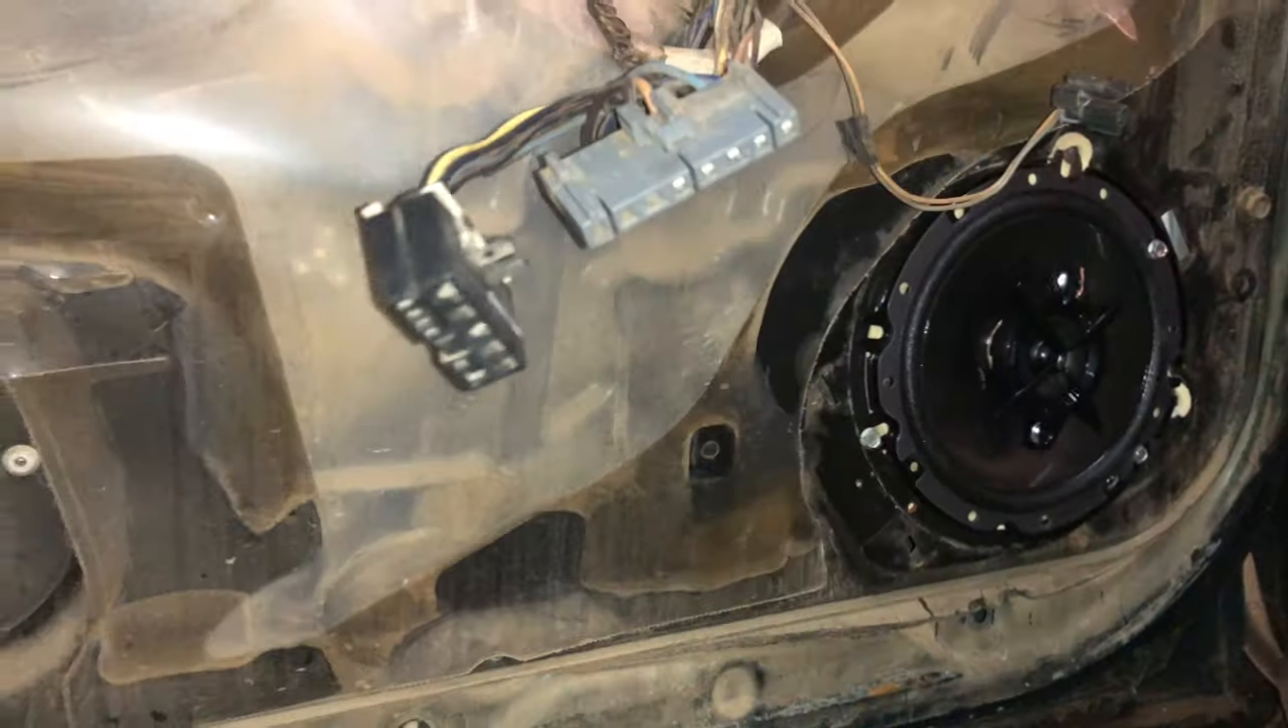All right, so we got the one Sony speaker back in and it's actually wired up to where it's actually decent now.